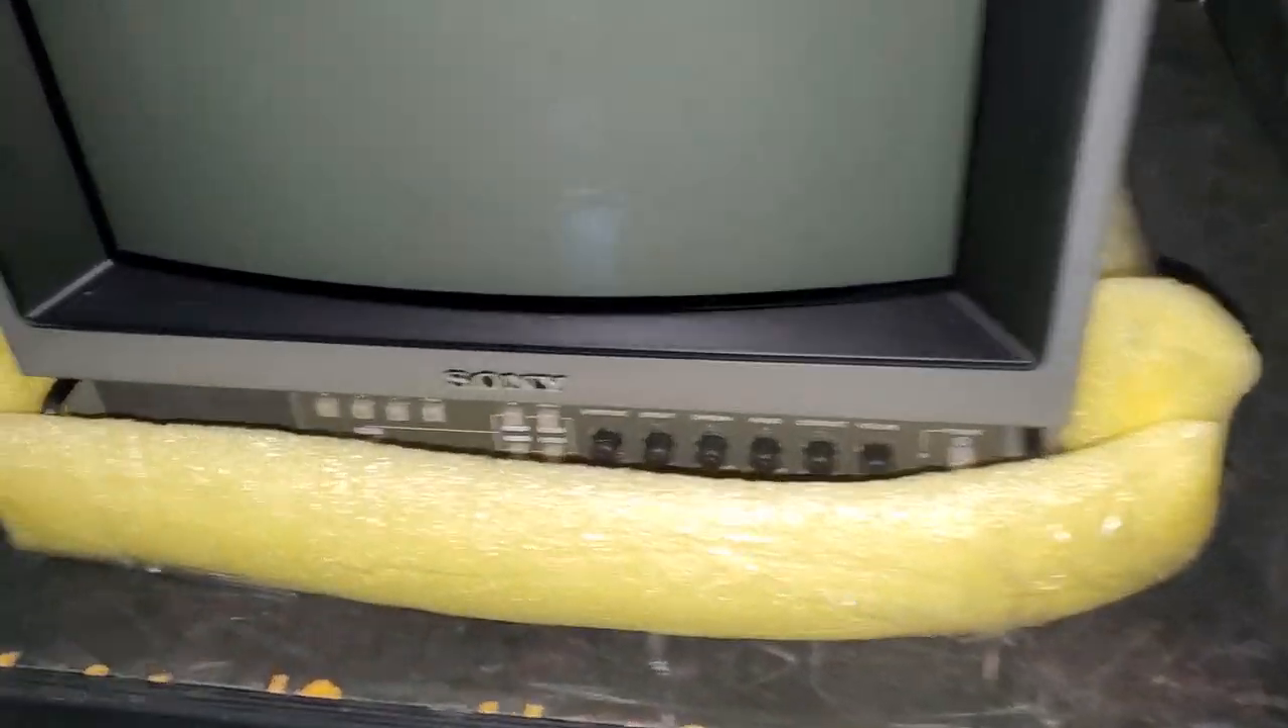The bottom ring has now been built with this yellow pool noodle.